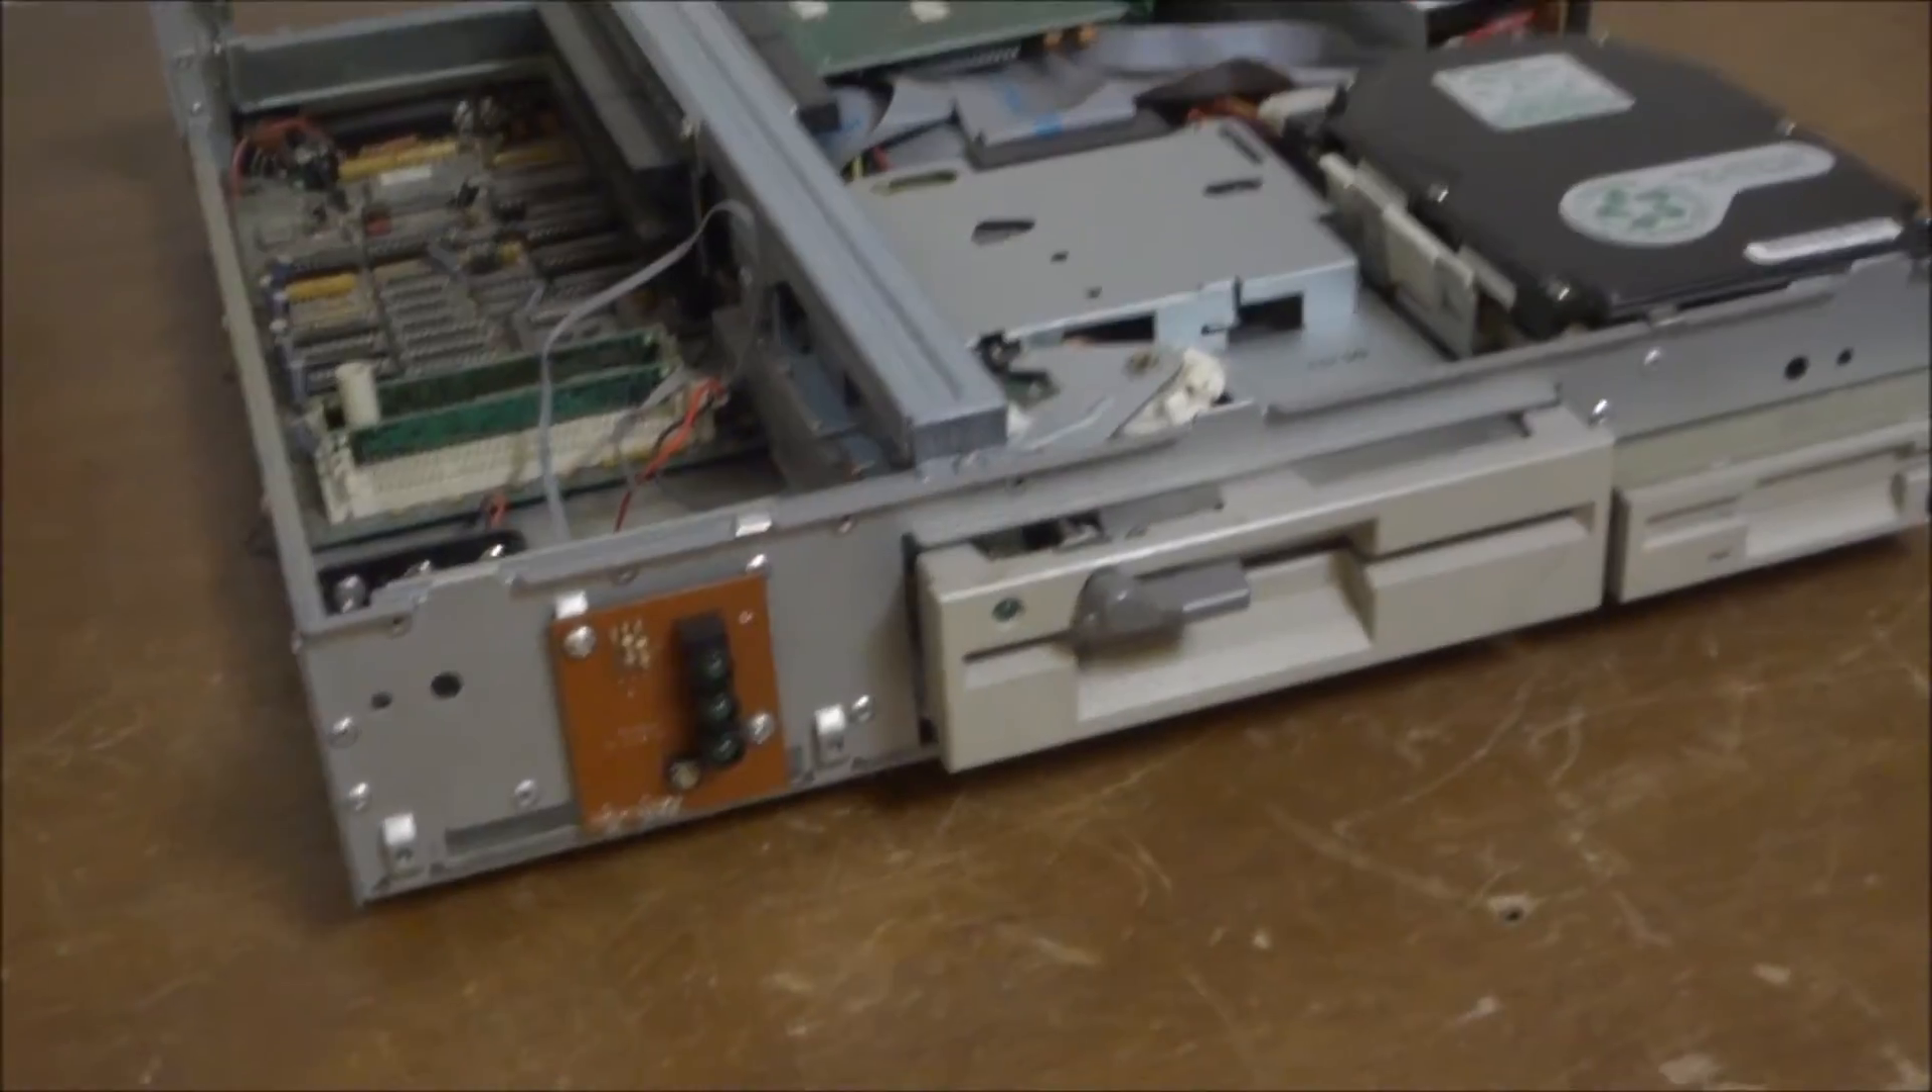So as you can see i pulled off the front panel.